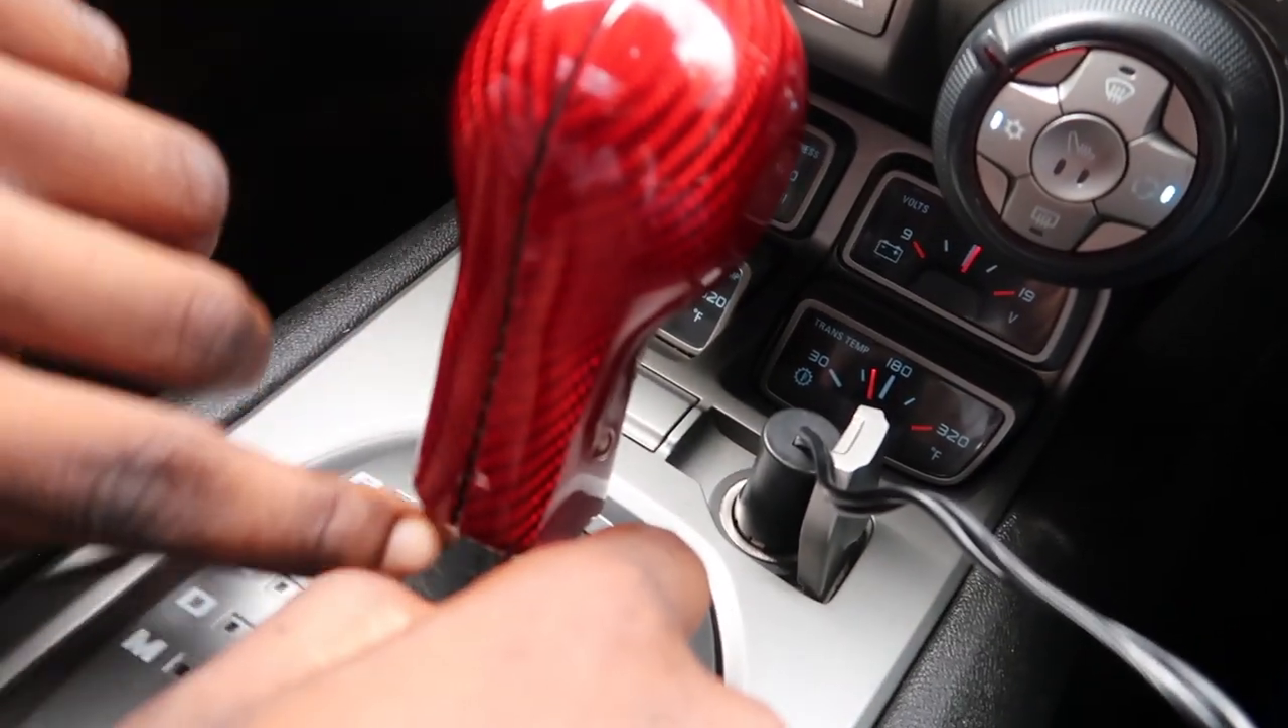When they got a whole bunch of stuff, I'm just not really liking how there's a seam in between. Like, I don't like that gap.